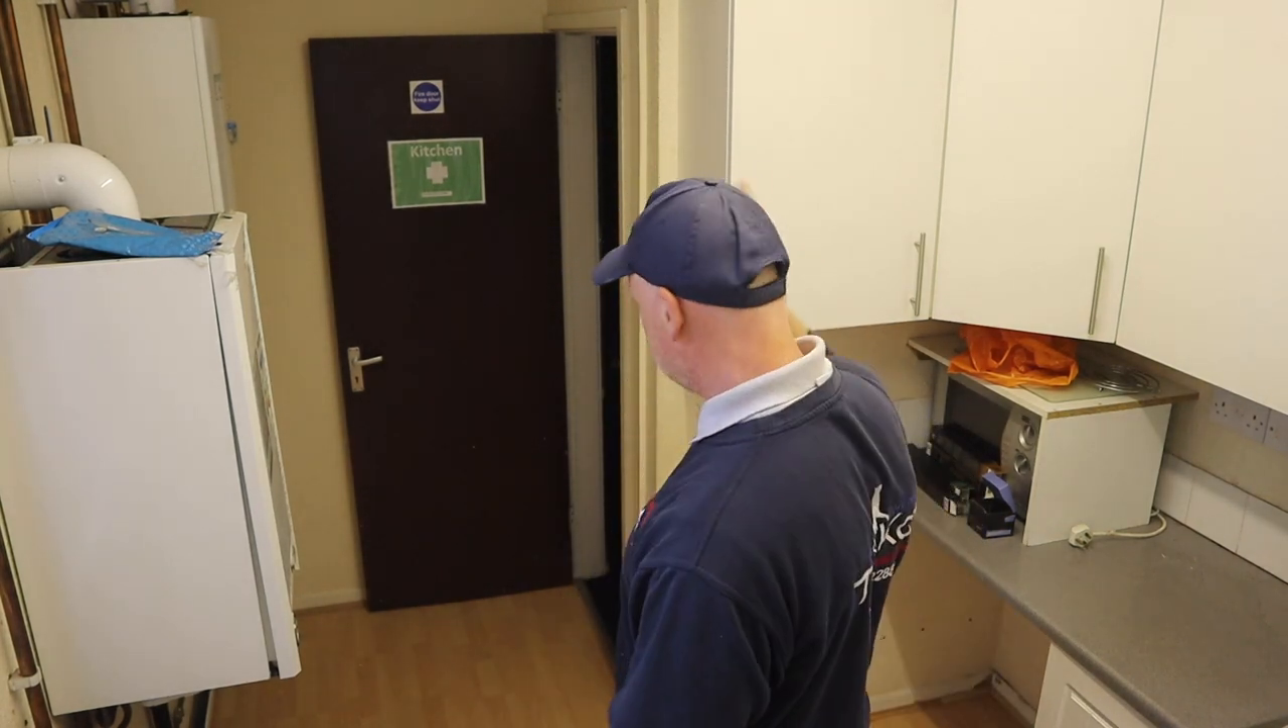Now place is cleared all I've got to do now is get the door off and get this laminate flooring up.